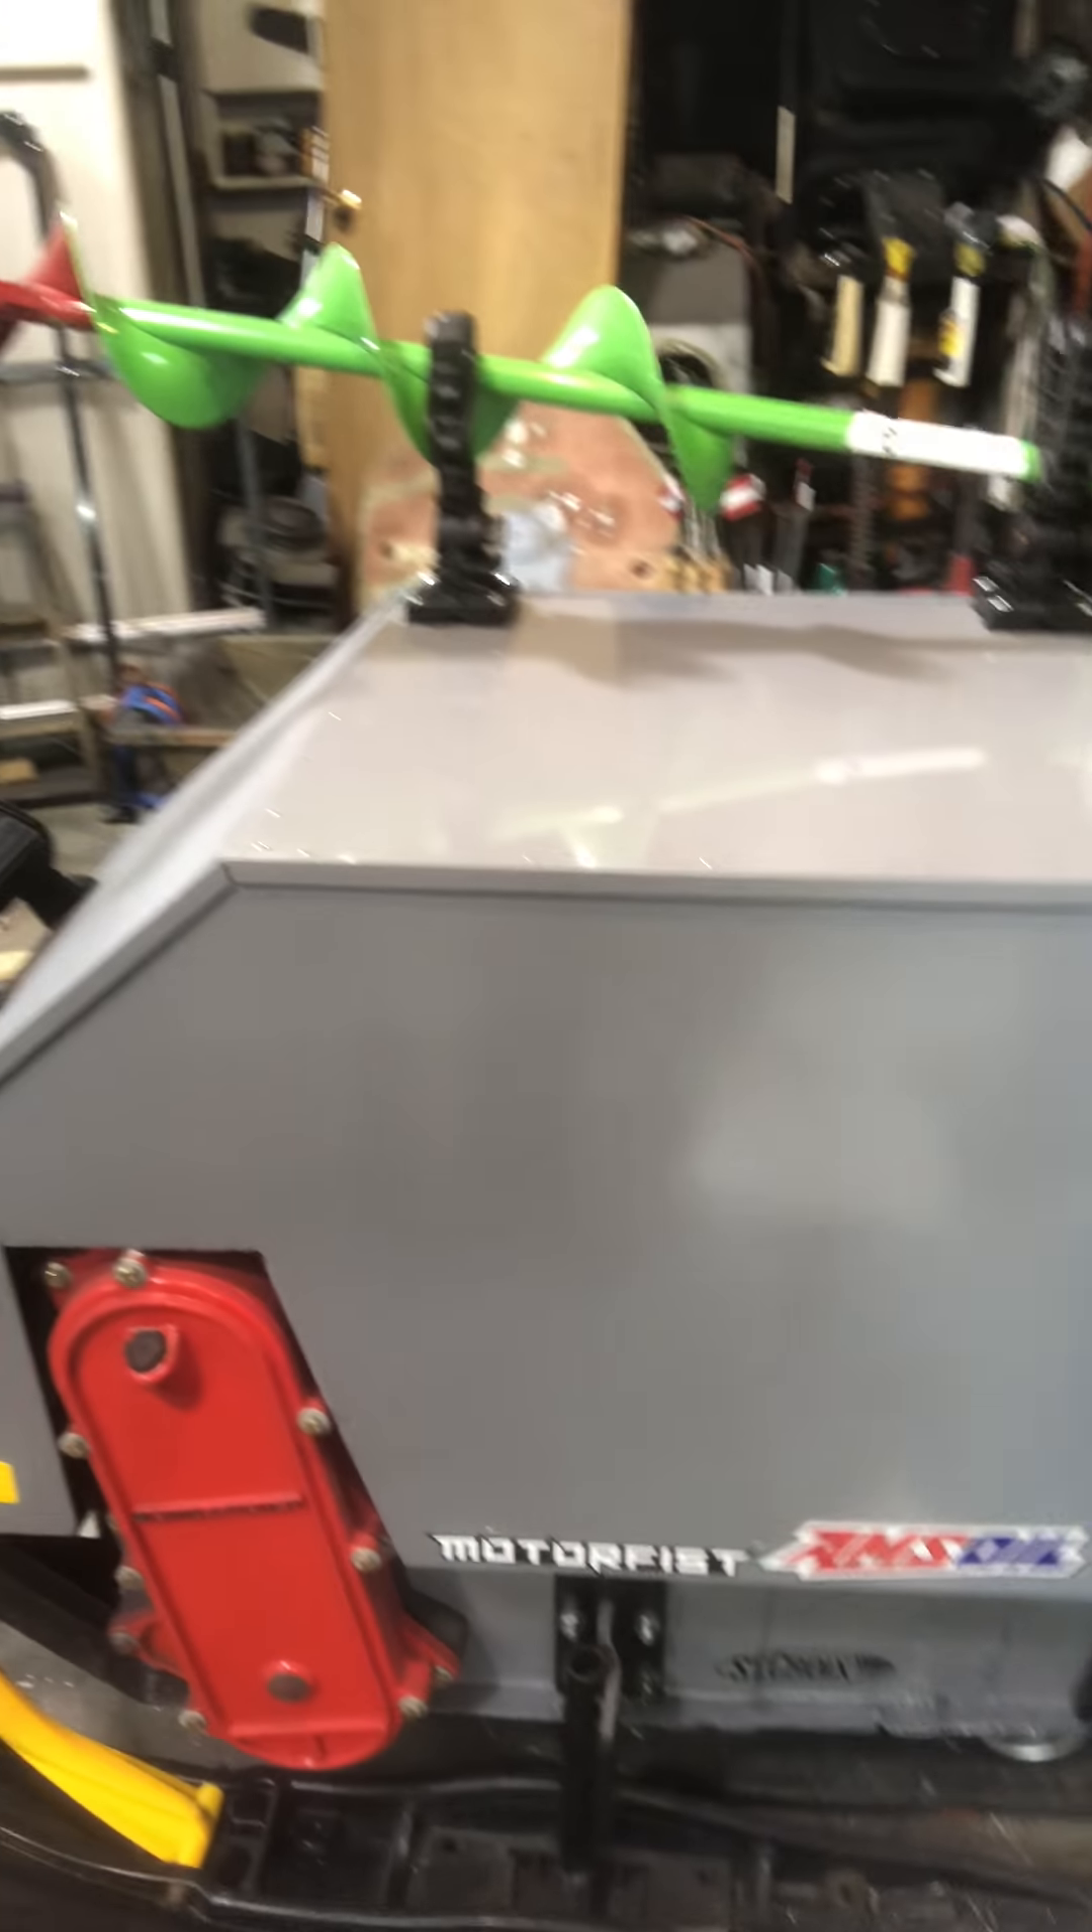So here's the hood got some of the decals on I'm still waiting for the big wolf's head for the side snarling wolf.